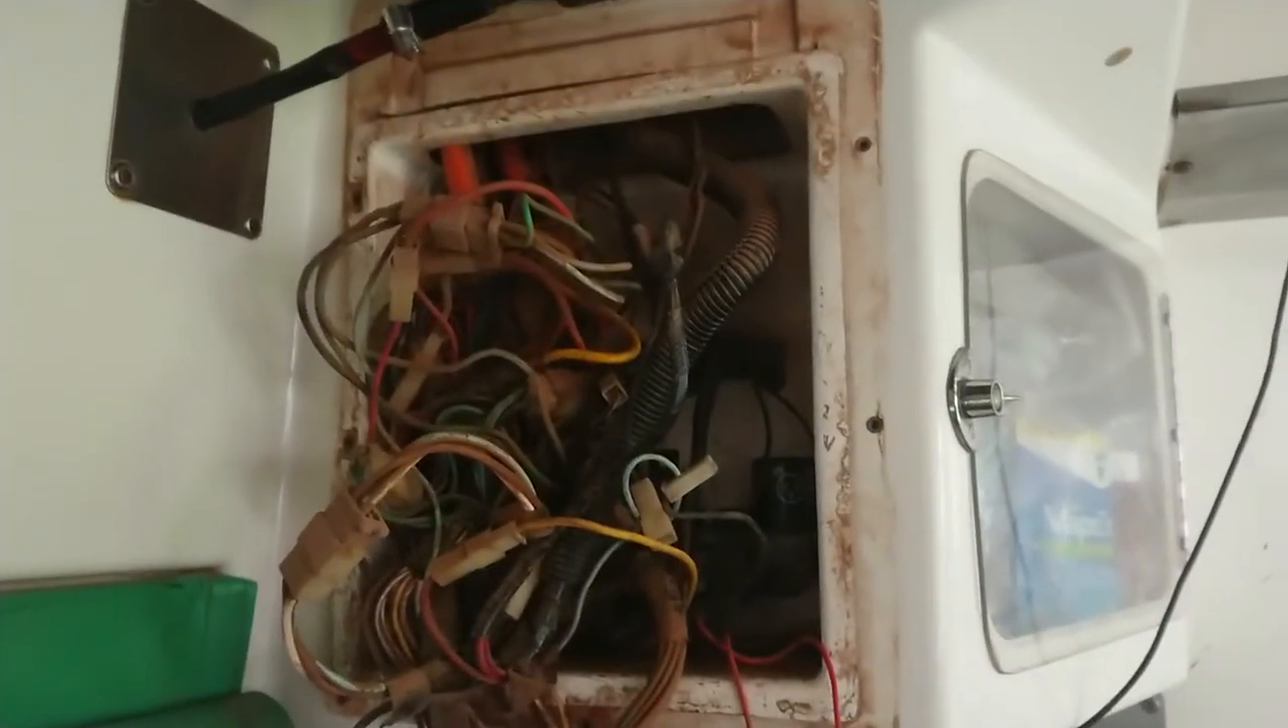Okay so we have our panel off and there is yet more red dust in this.